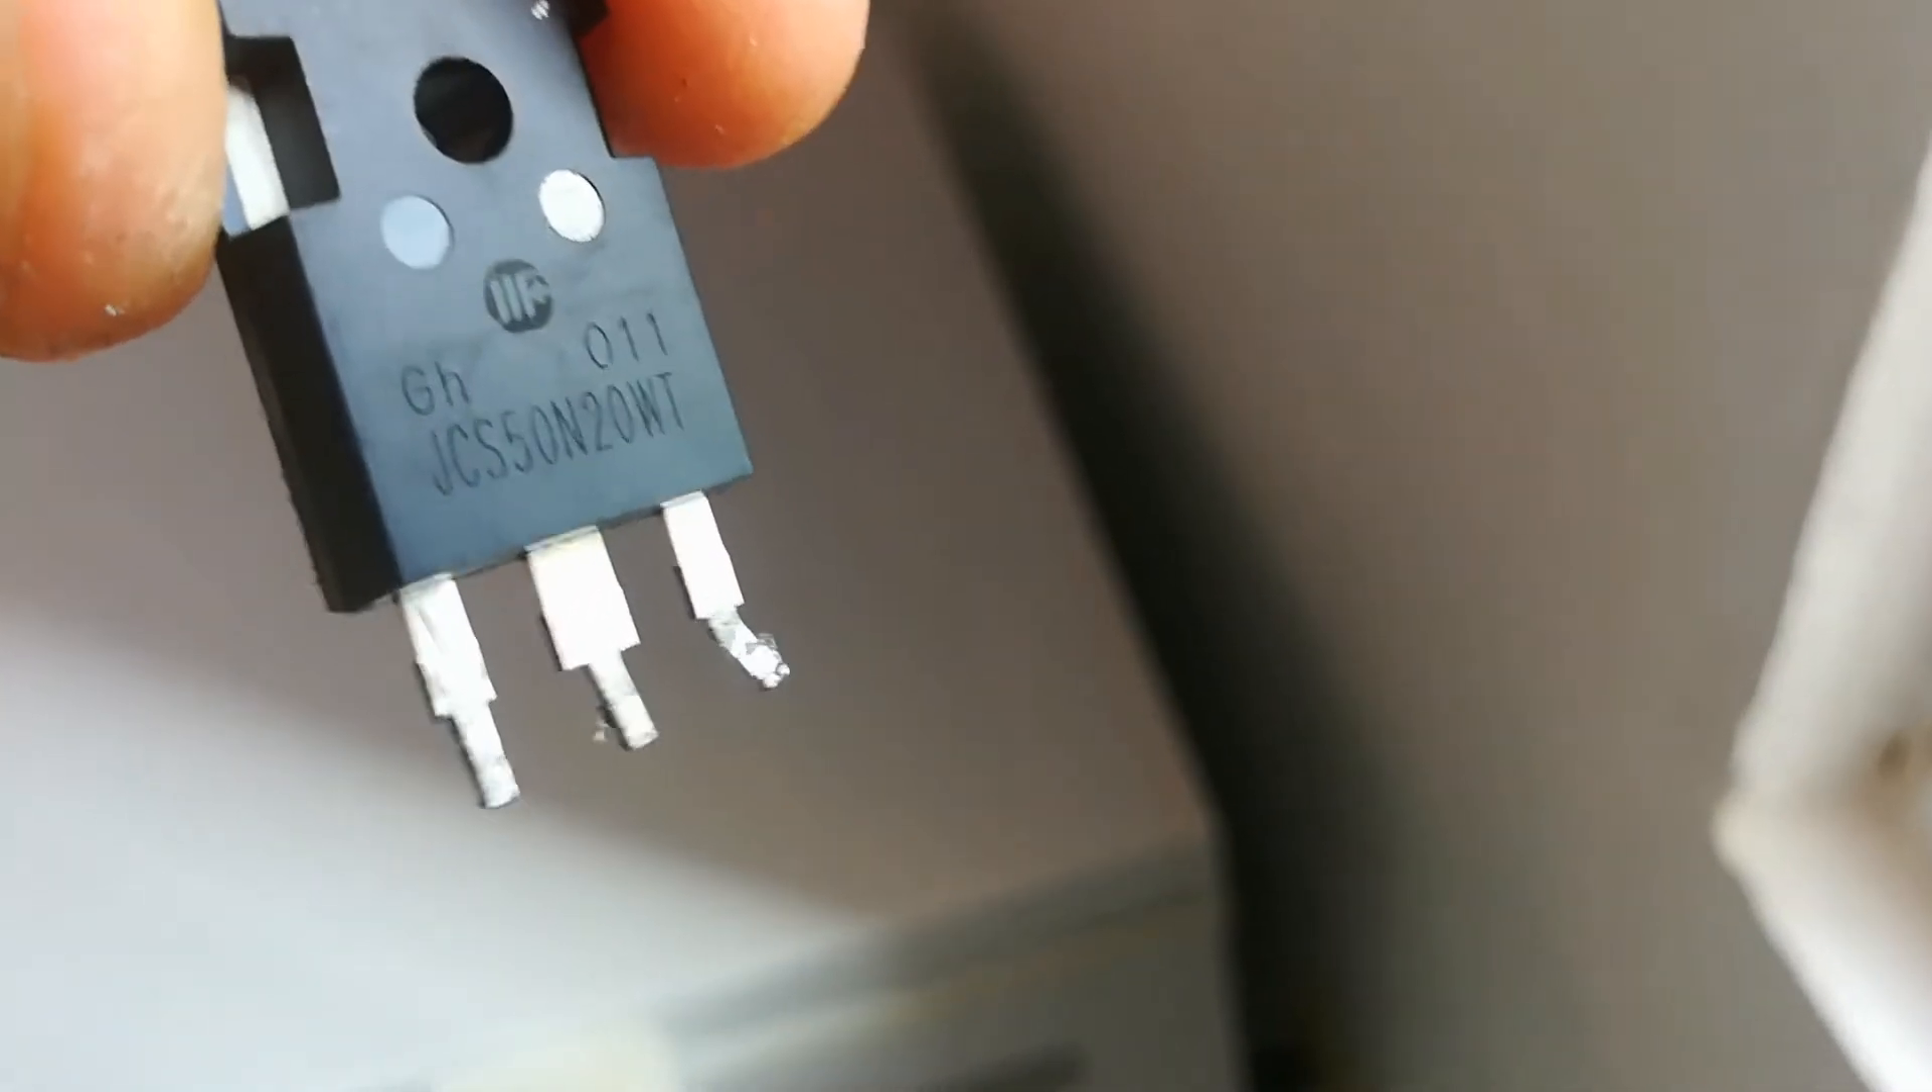Okay so now you got your MOSFET off and you need to order some new ones.